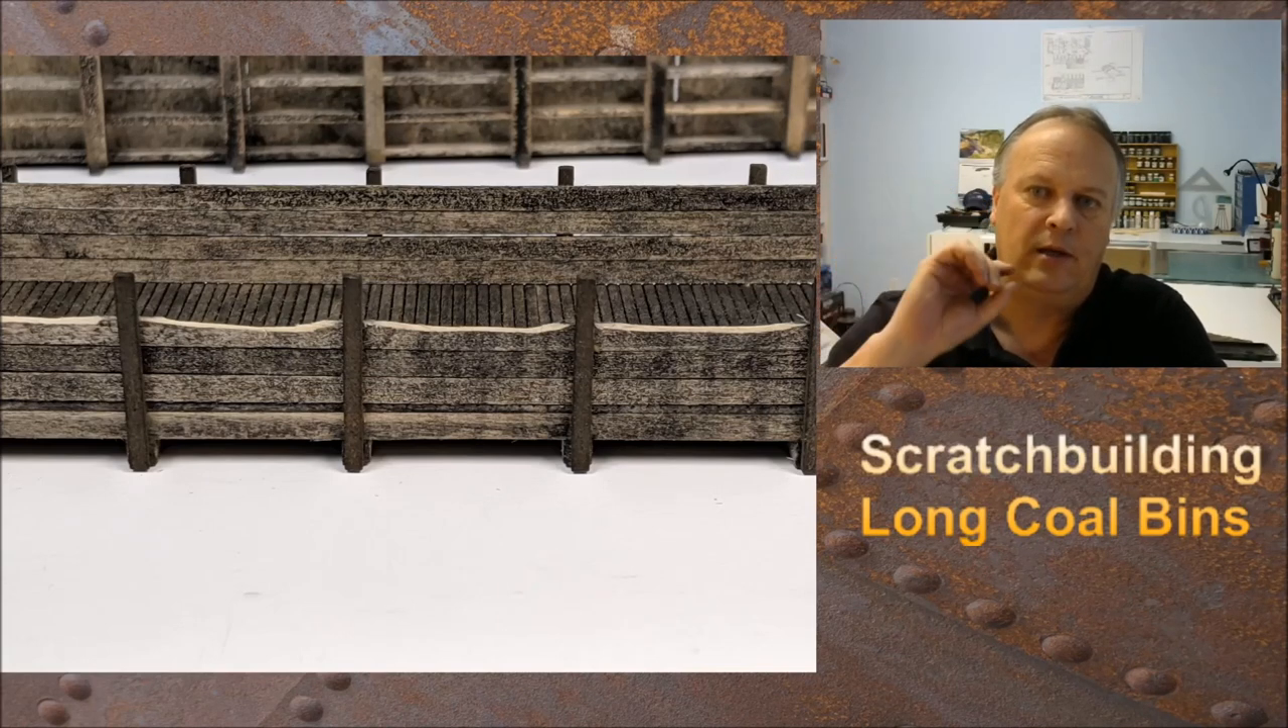The back edge is four boards high, and you can see that the posts still stick up just a little bit, but we're going to use that extra here in a second.